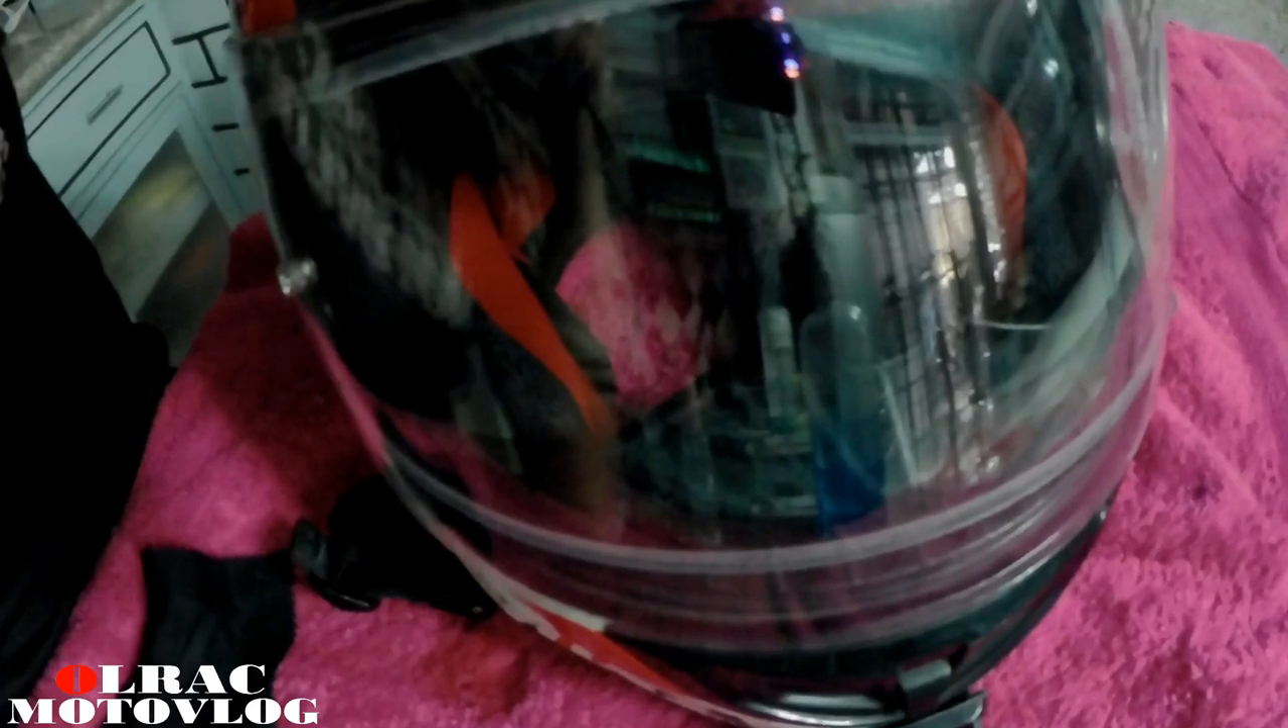Nabalik na natin yung pinaka visor ng helmet natin.